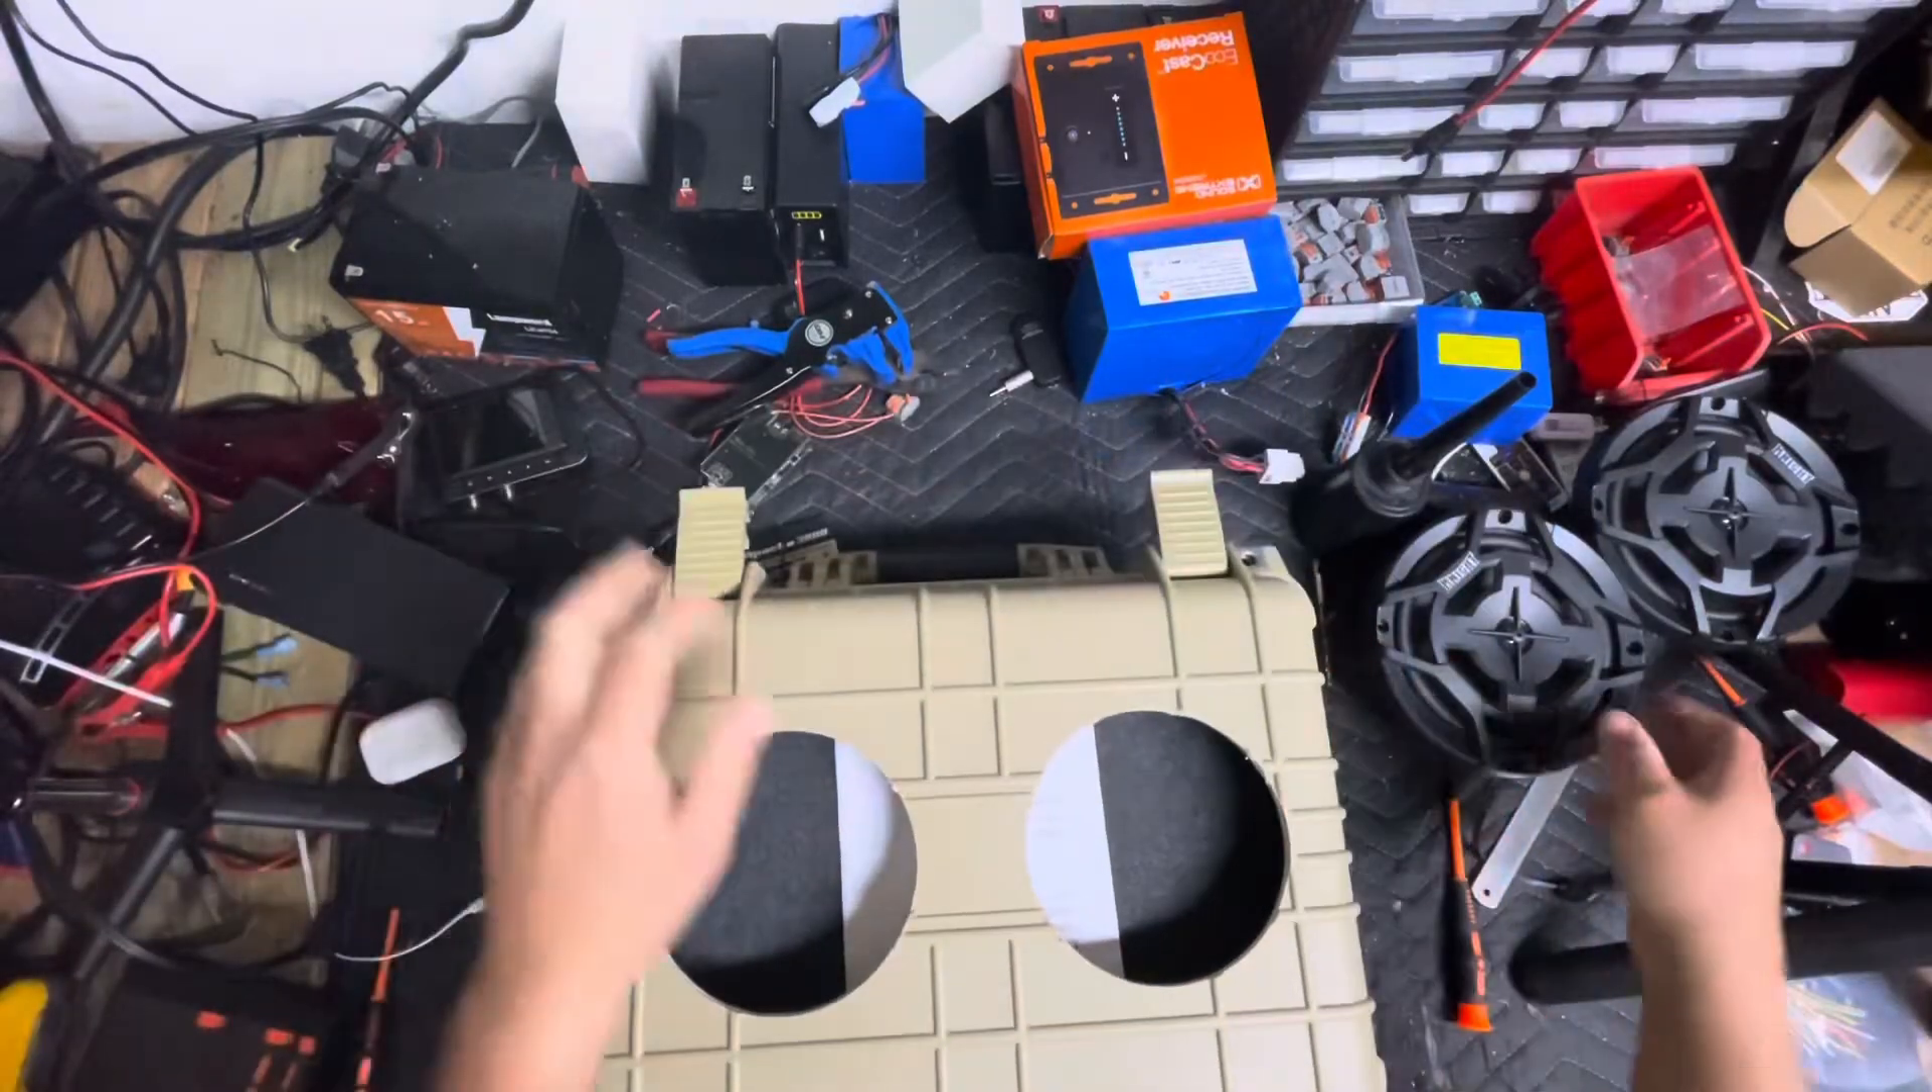Now that i have the holes cut initially you can see where the speakers are going to lie.